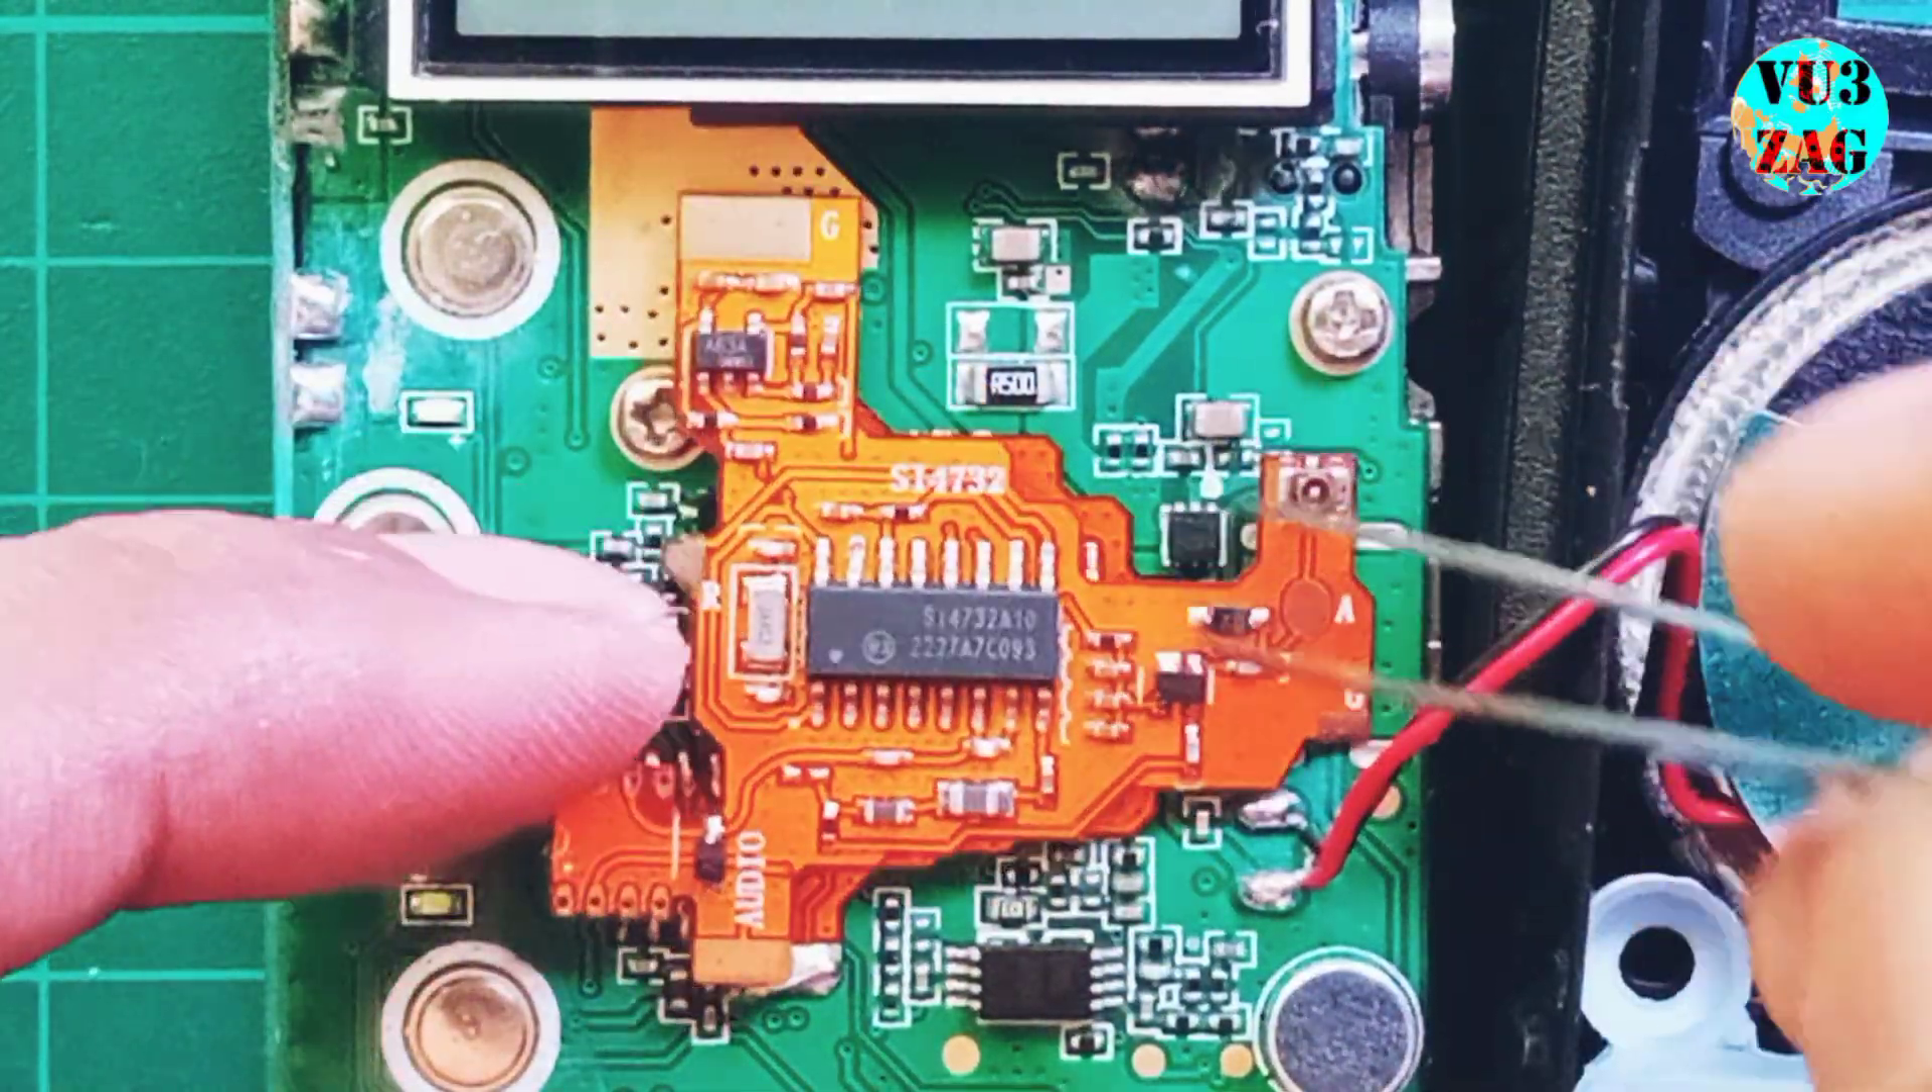As we install the version 2 .5 module, it fits perfectly into the existing form factor.